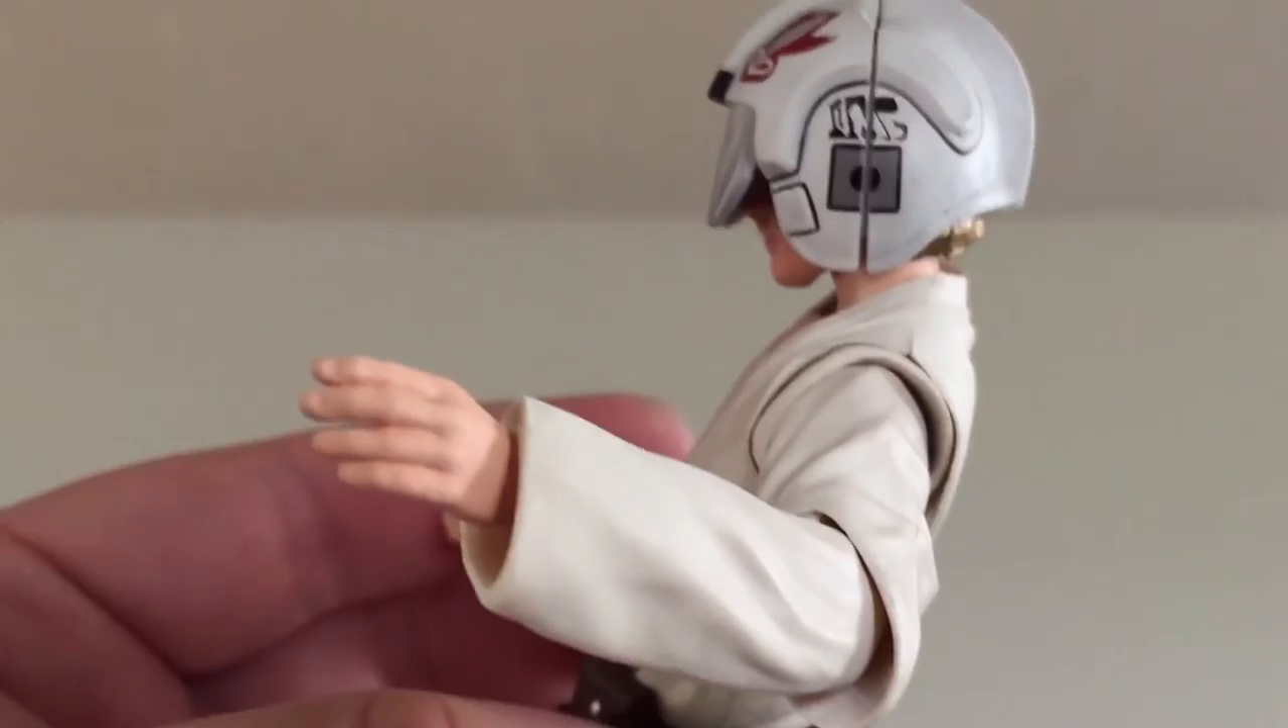One thing, though, is that this helmet doesn't seem to seal 100%. Once we have that head in there, you can see that it's got some gaps on it.